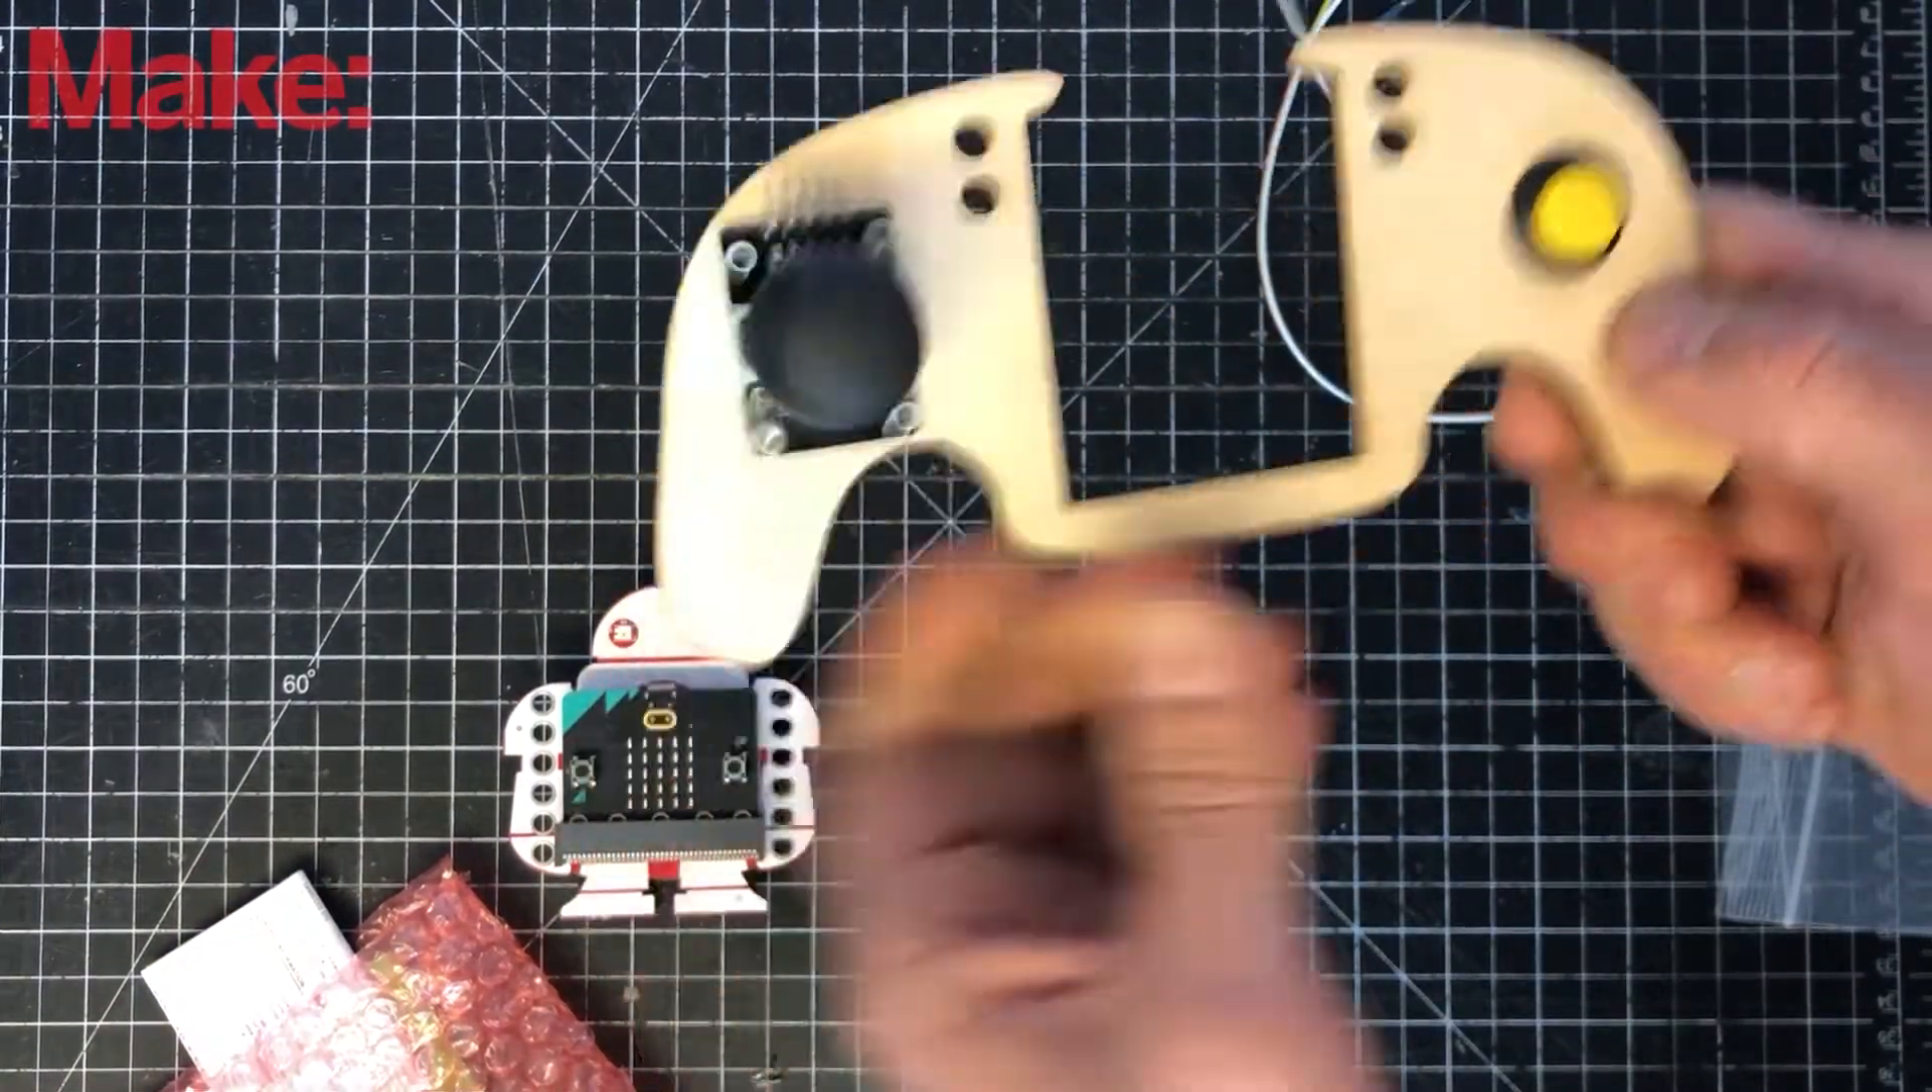Okay so now I've got the button and the joystick.